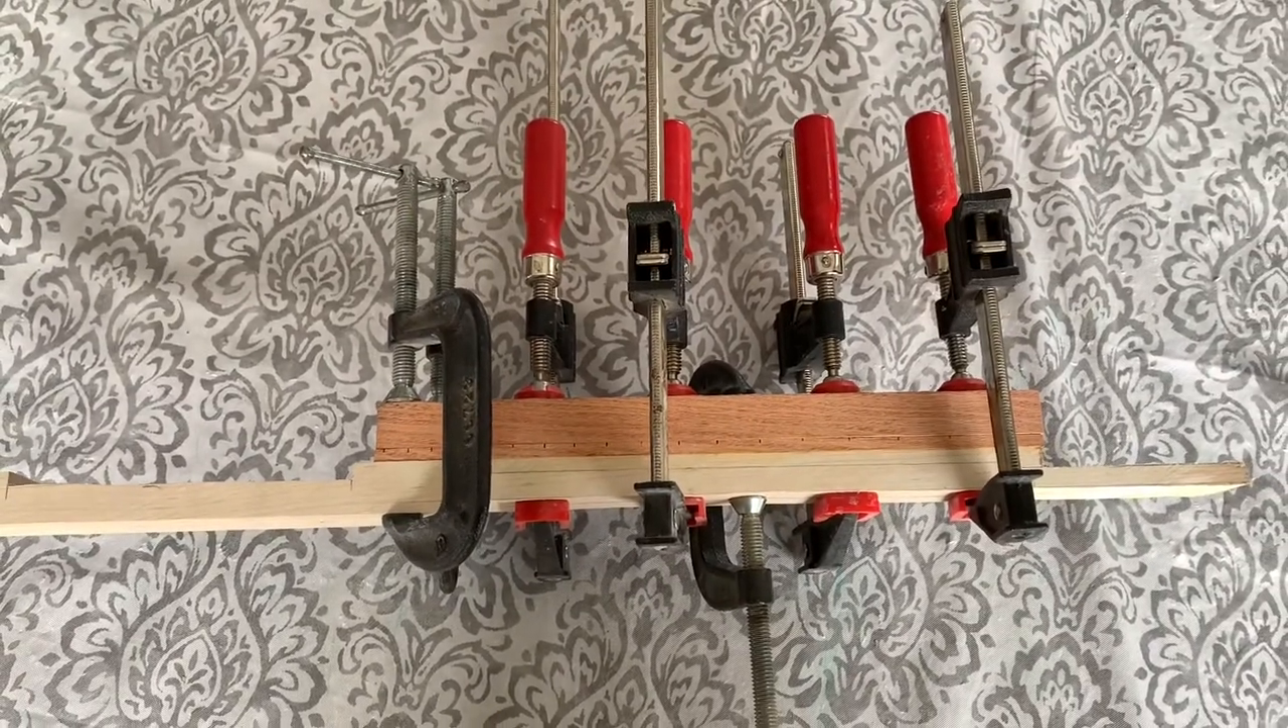Here's our glue up for the fretboard you can see it uh sandwiched in there this is just a straight piece to distribute the clamping pressure.